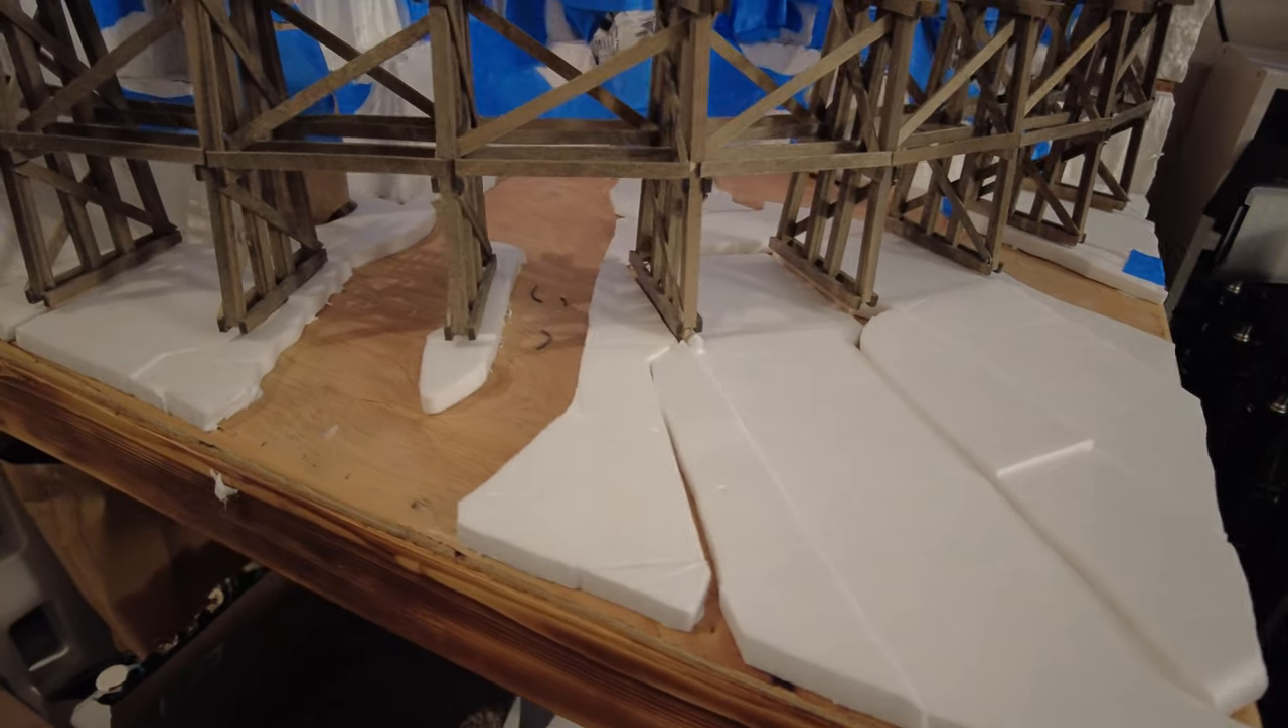Now here you can see that I used my wire foam cutter to cut the shape of the ground foam for the bottom of Tumble Rock Canyon, fitting all the pieces between the bridge bents.